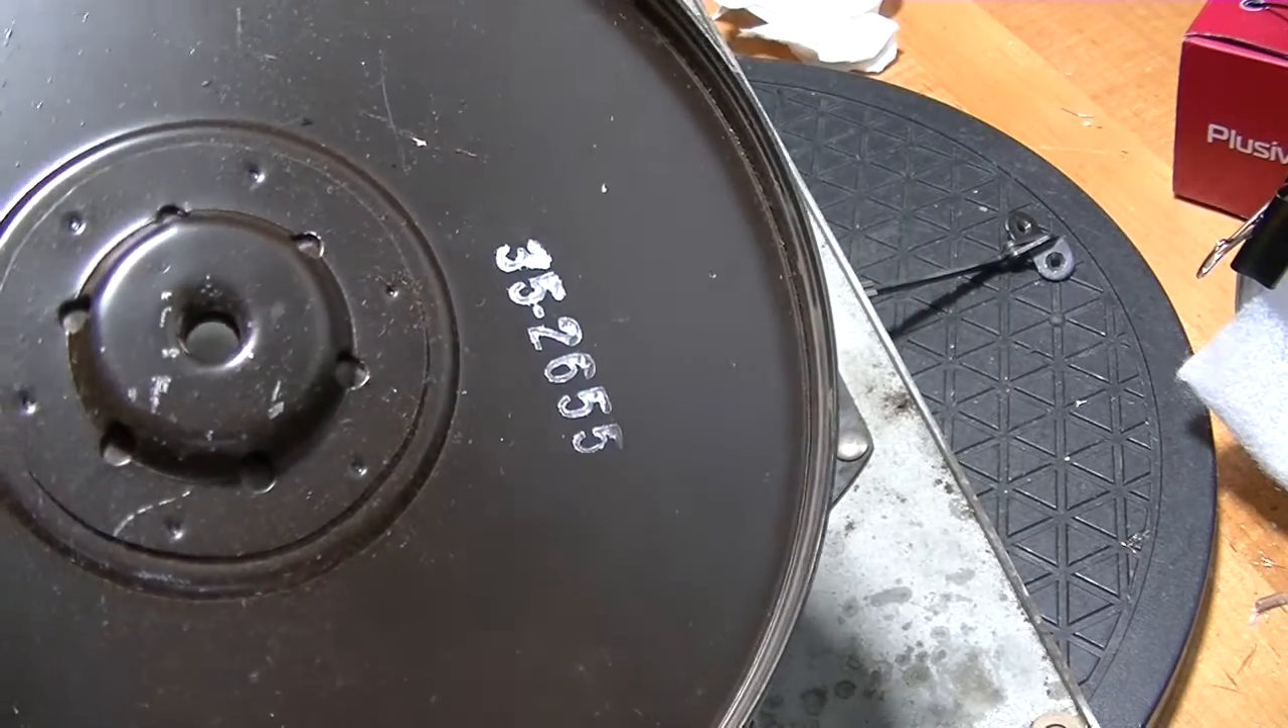I was able to get the platter off just by prying very hard with a screwdriver and it came straight off.